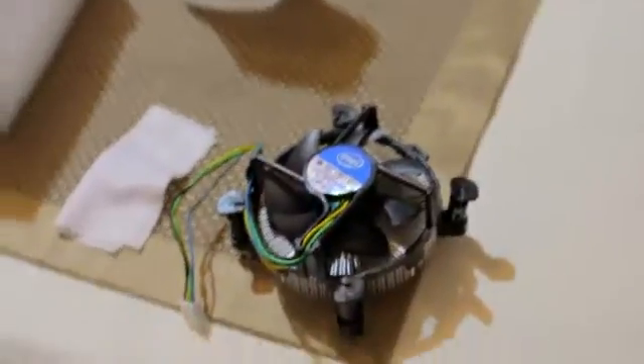So, as you can see, I've already removed the existing OEM heat sink.